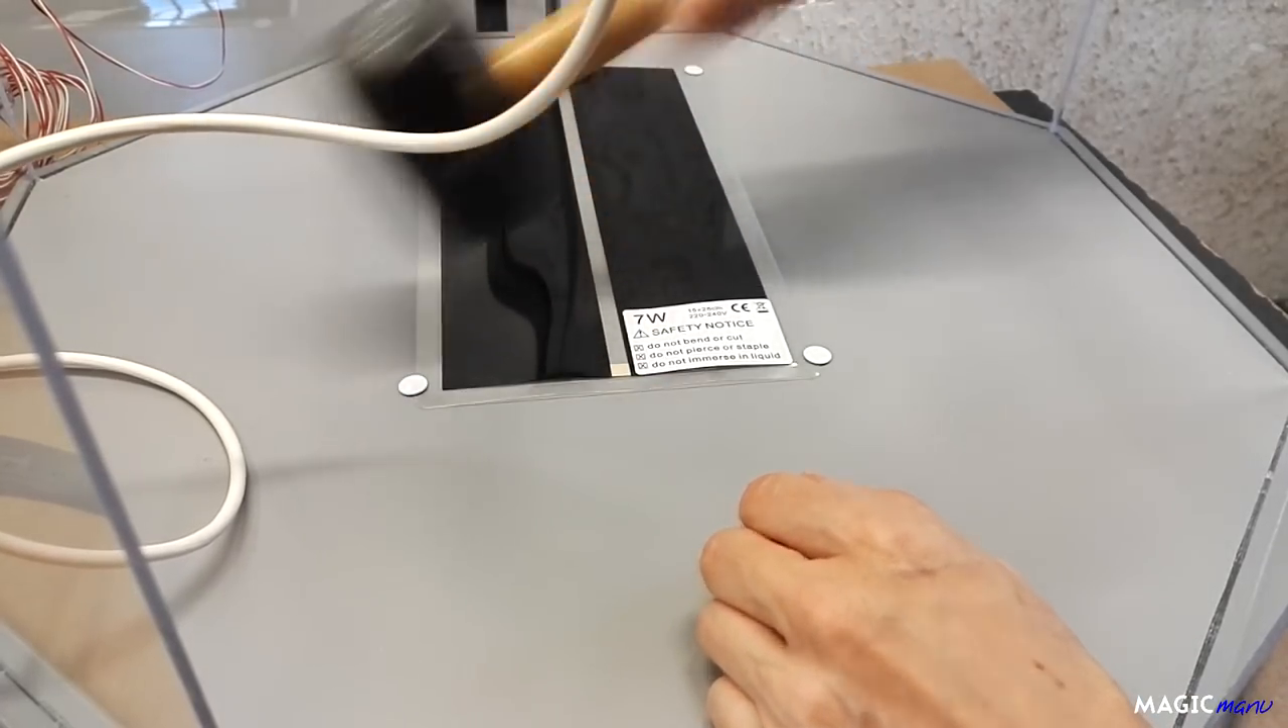Le tapis chauffant prend place au fond de la serre et il est fixé par 4 punaises.